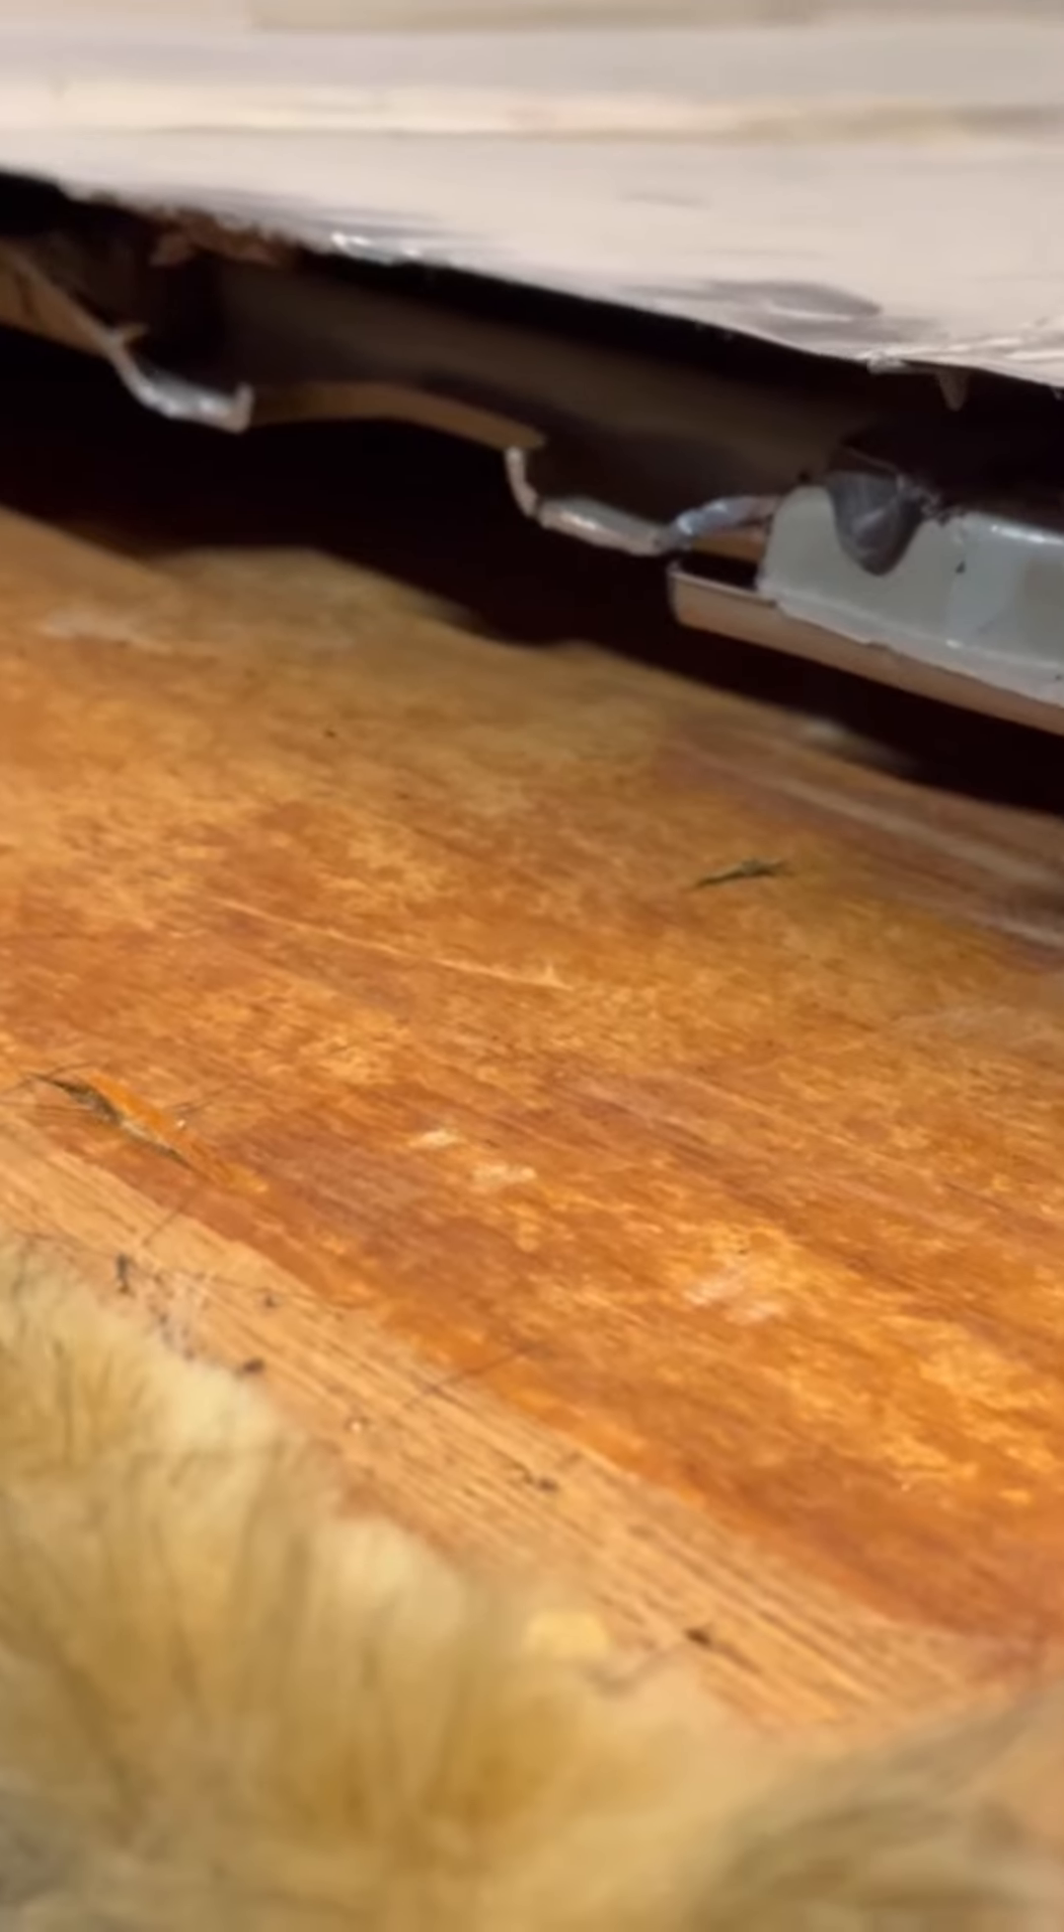There's a pretty big gap I'm gonna have to figure something out.